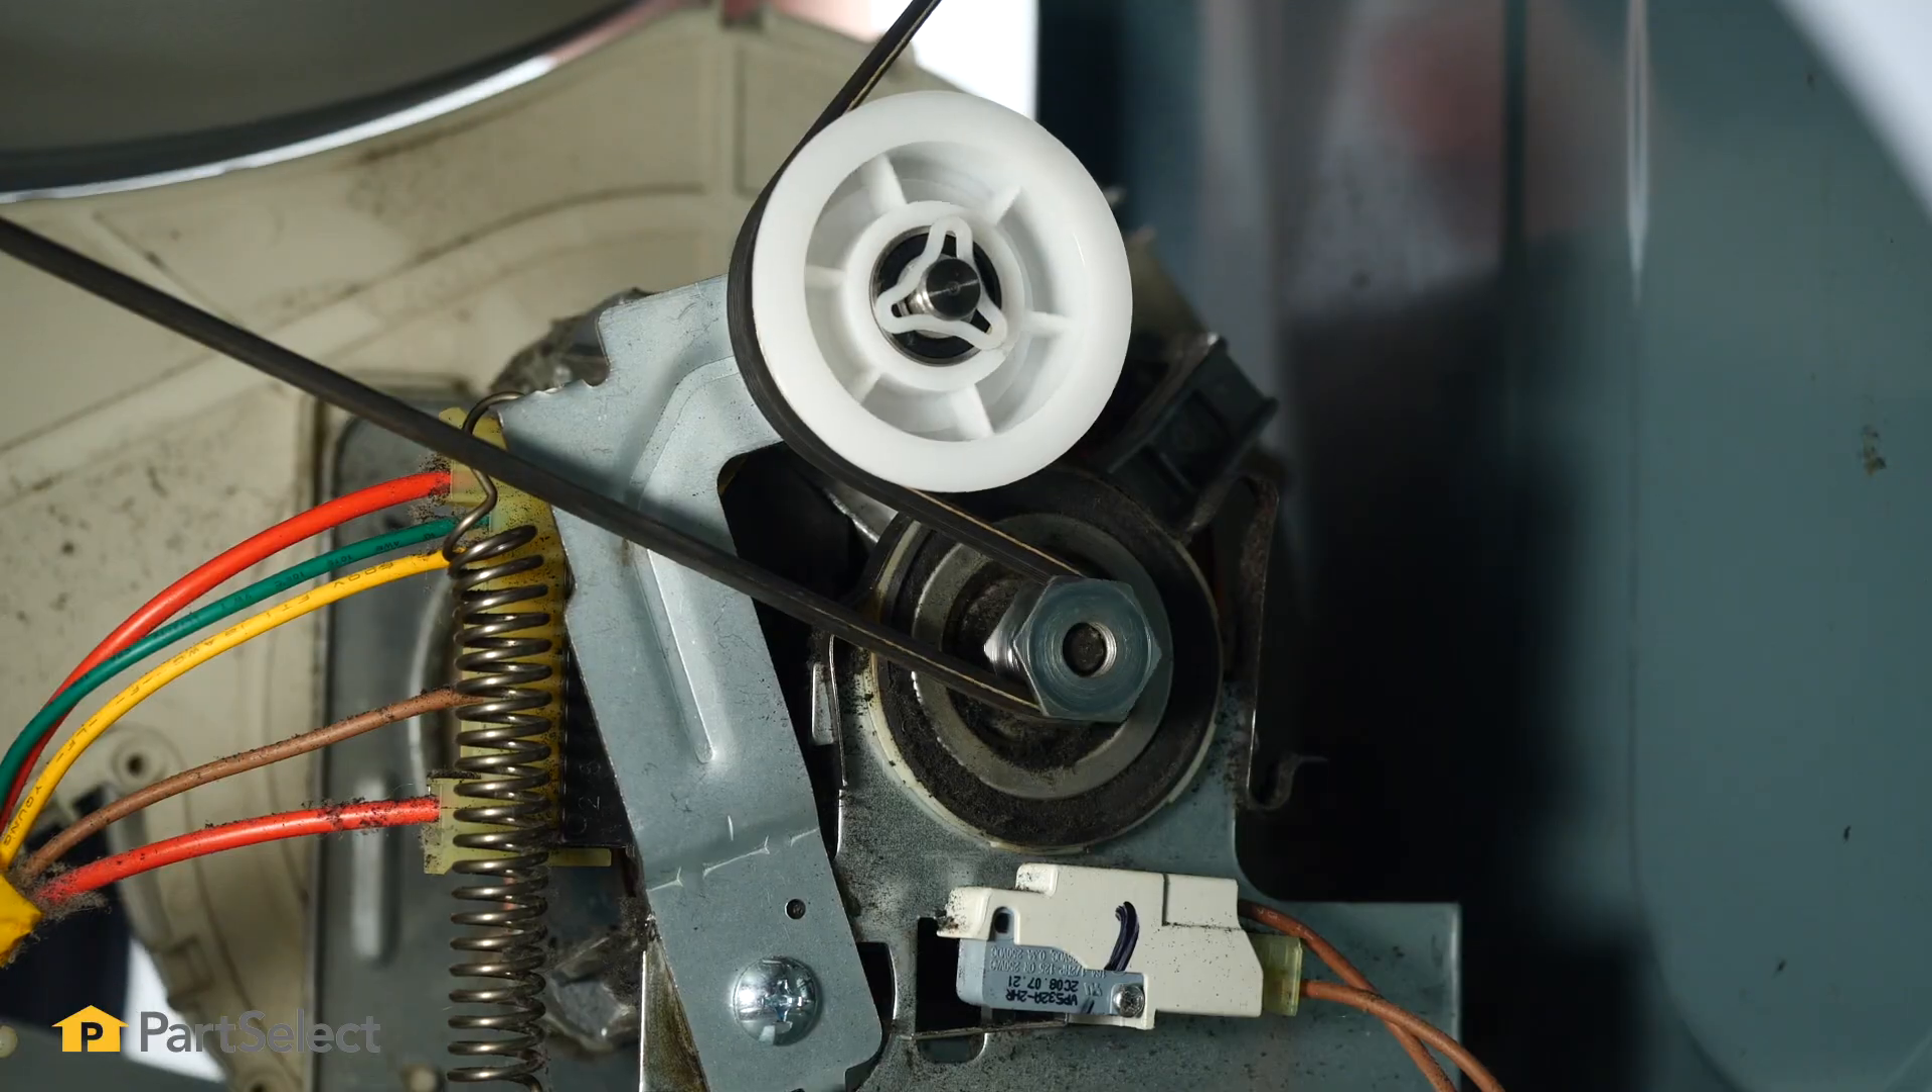There our belt is on and things turn so that's good.